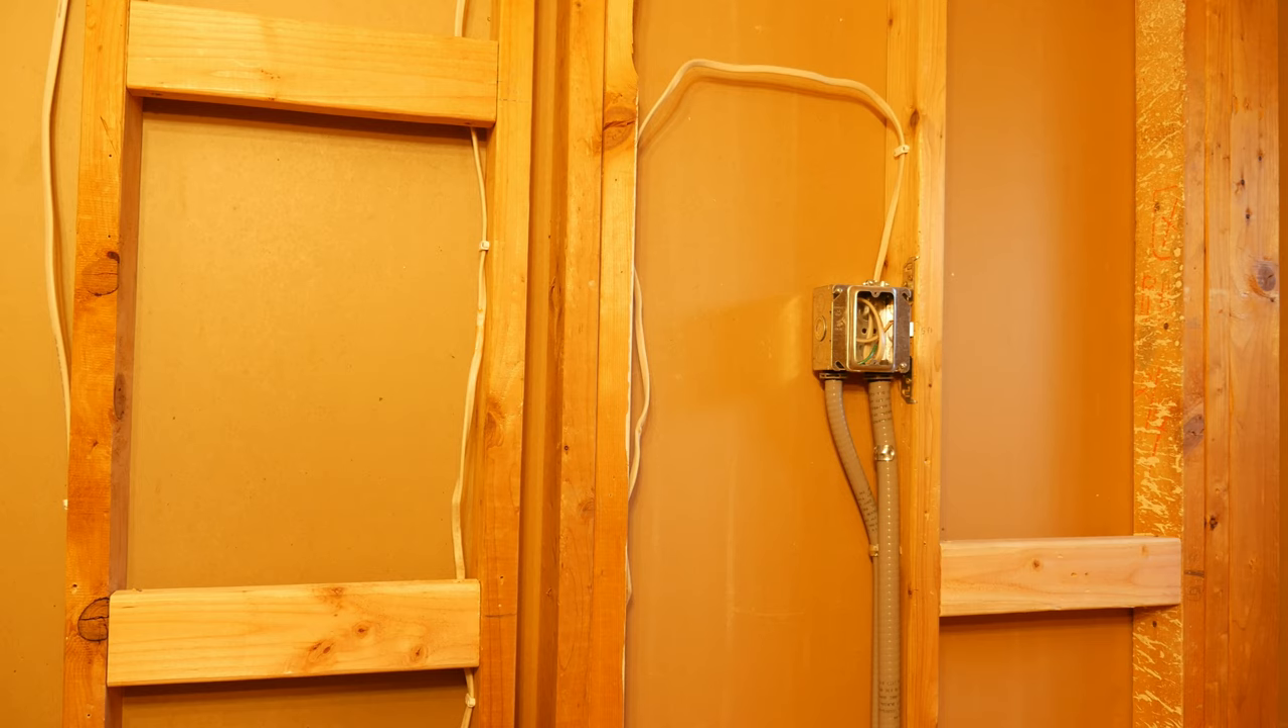Okay so I've got the blocking in for the robe hooks and the towel bar so I've got two blocks here and then I've got one block up here.